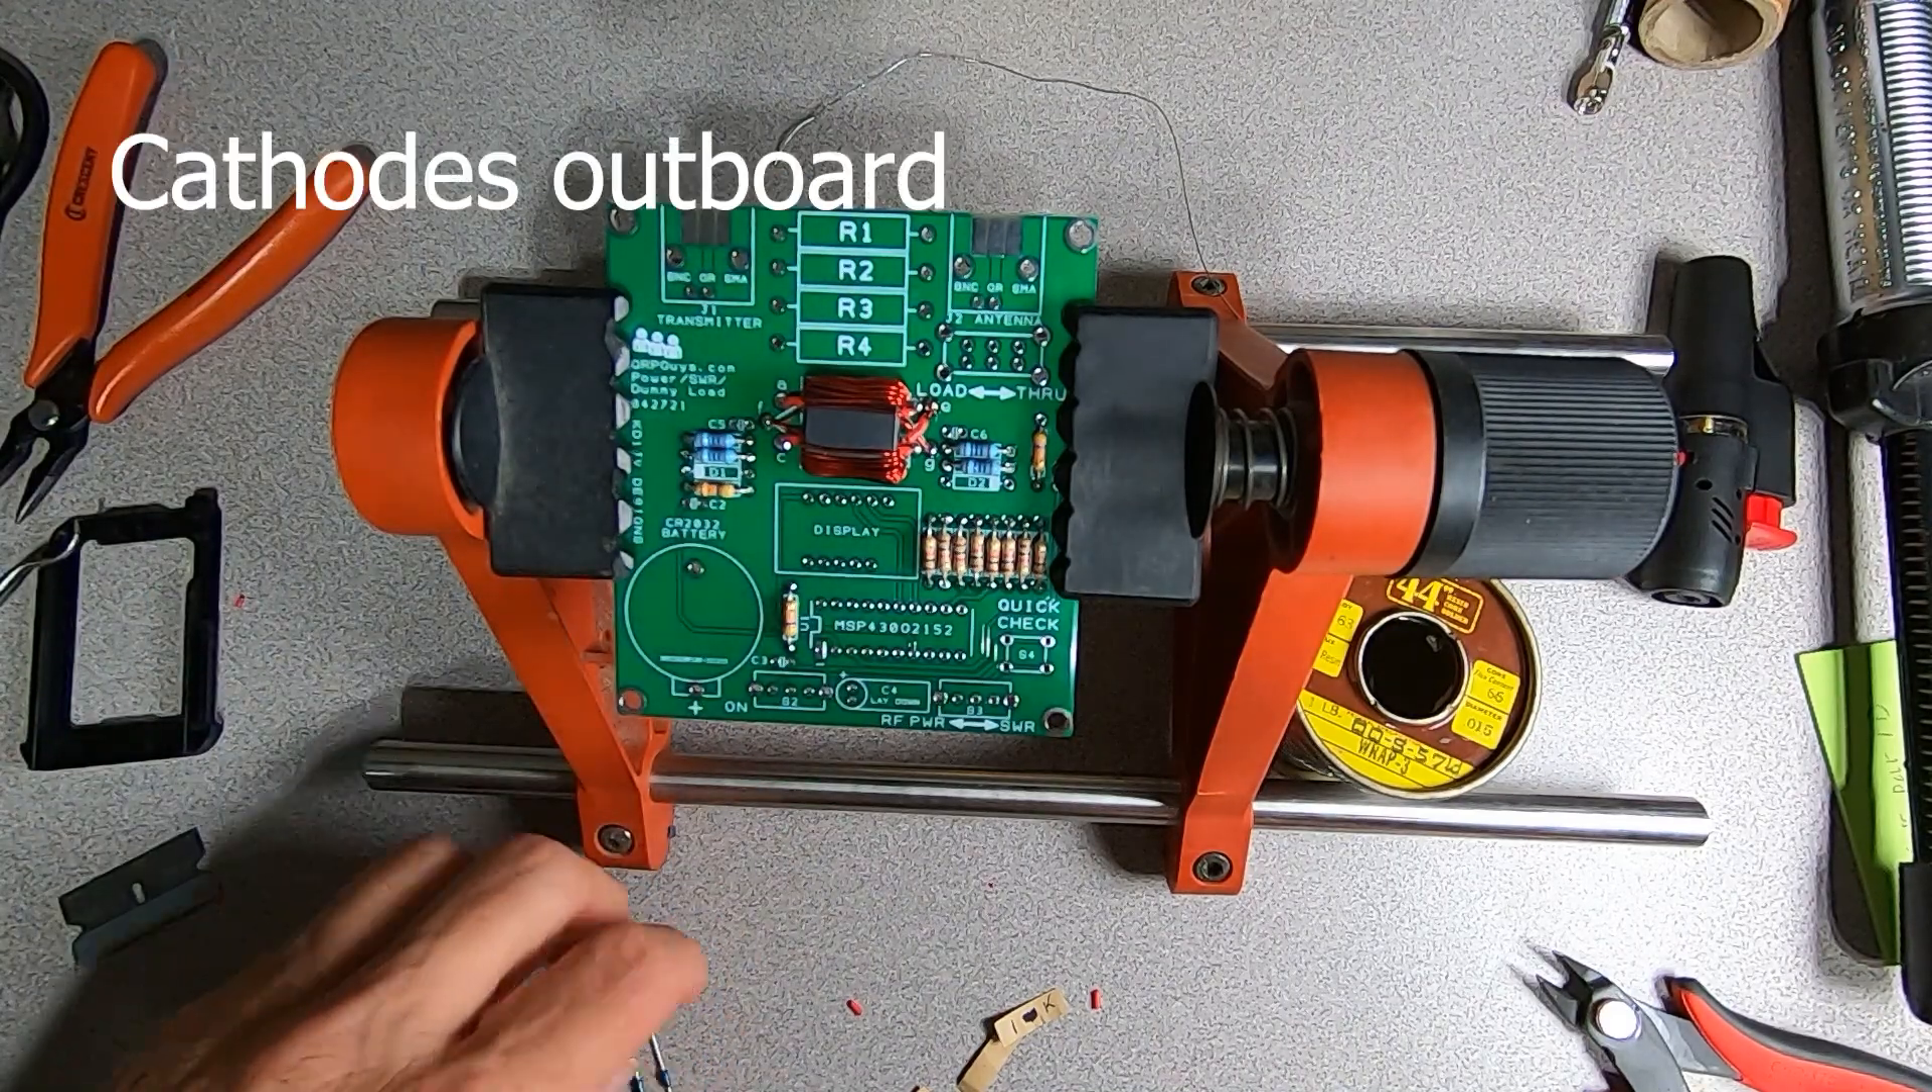Now that we've got our board populated with all of our small resistors, the only resistors left are the ones for the dummy load here.